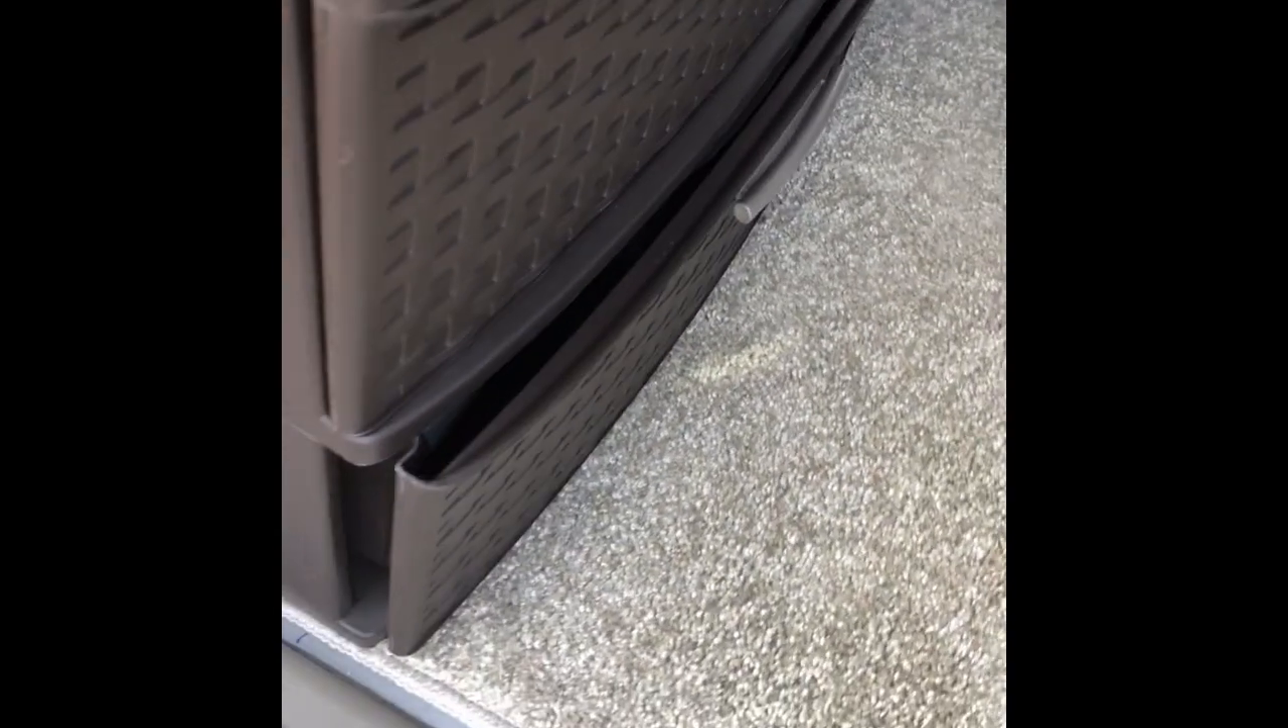The bottom drawer isn't going all the way in right now because the Toyota Sienna the bottom the floor of the Toyota Sienna is so uneven.